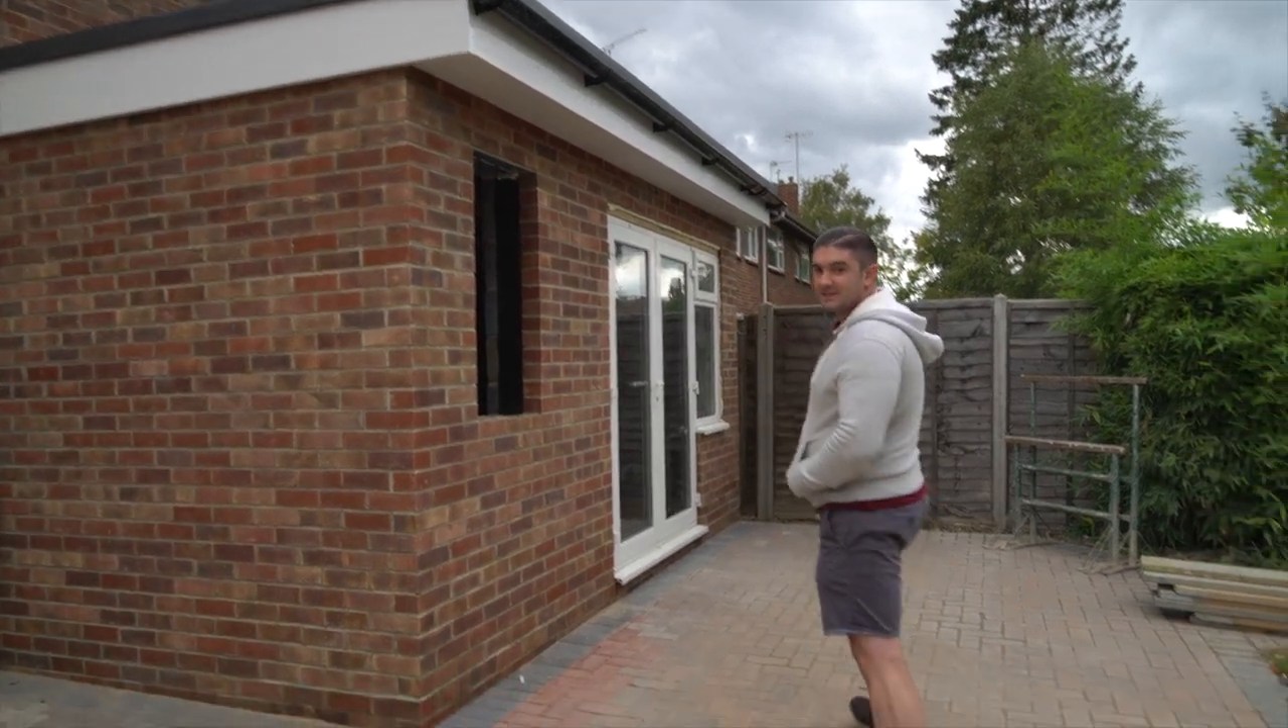So we've had a look around to check against the schedule works and obviously as you can see we now have a roof and we have soffit boards and guttering and all that good stuff.